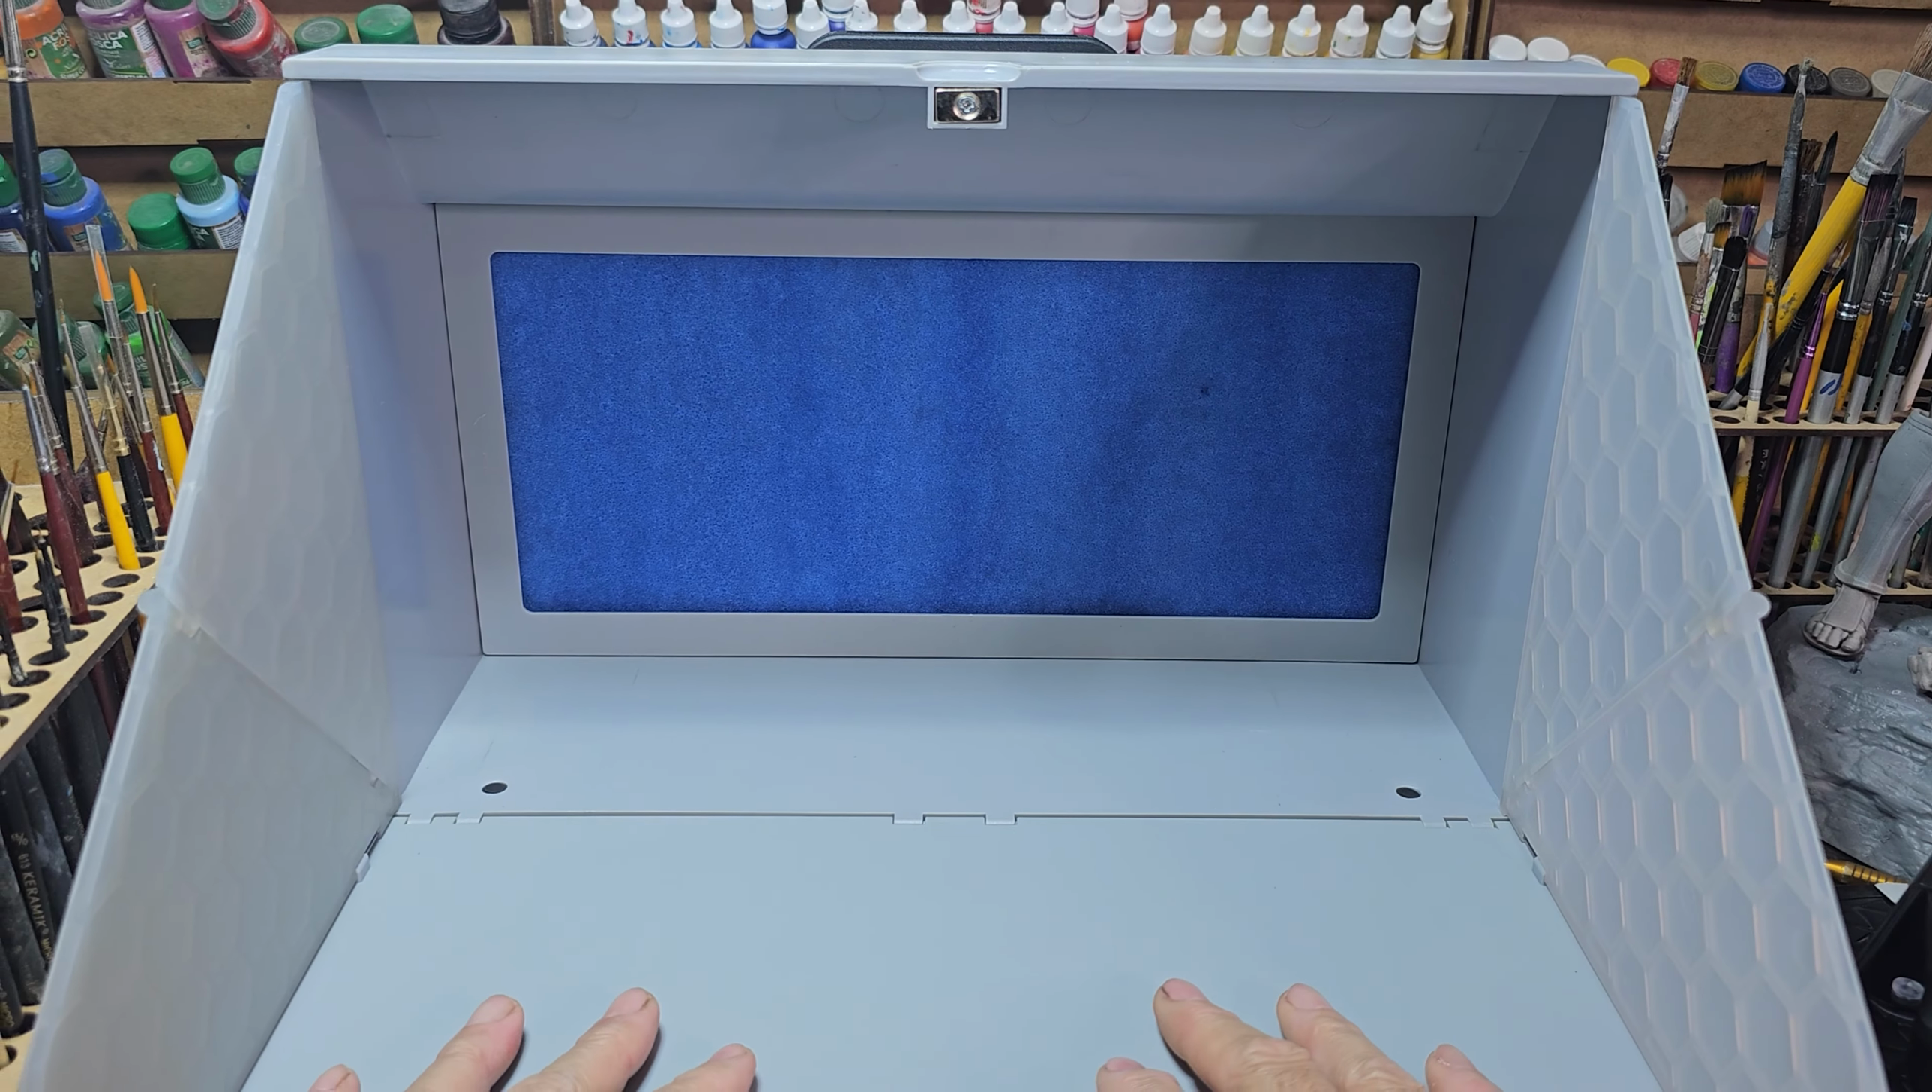Pronto, já encaixei ali o filtro.